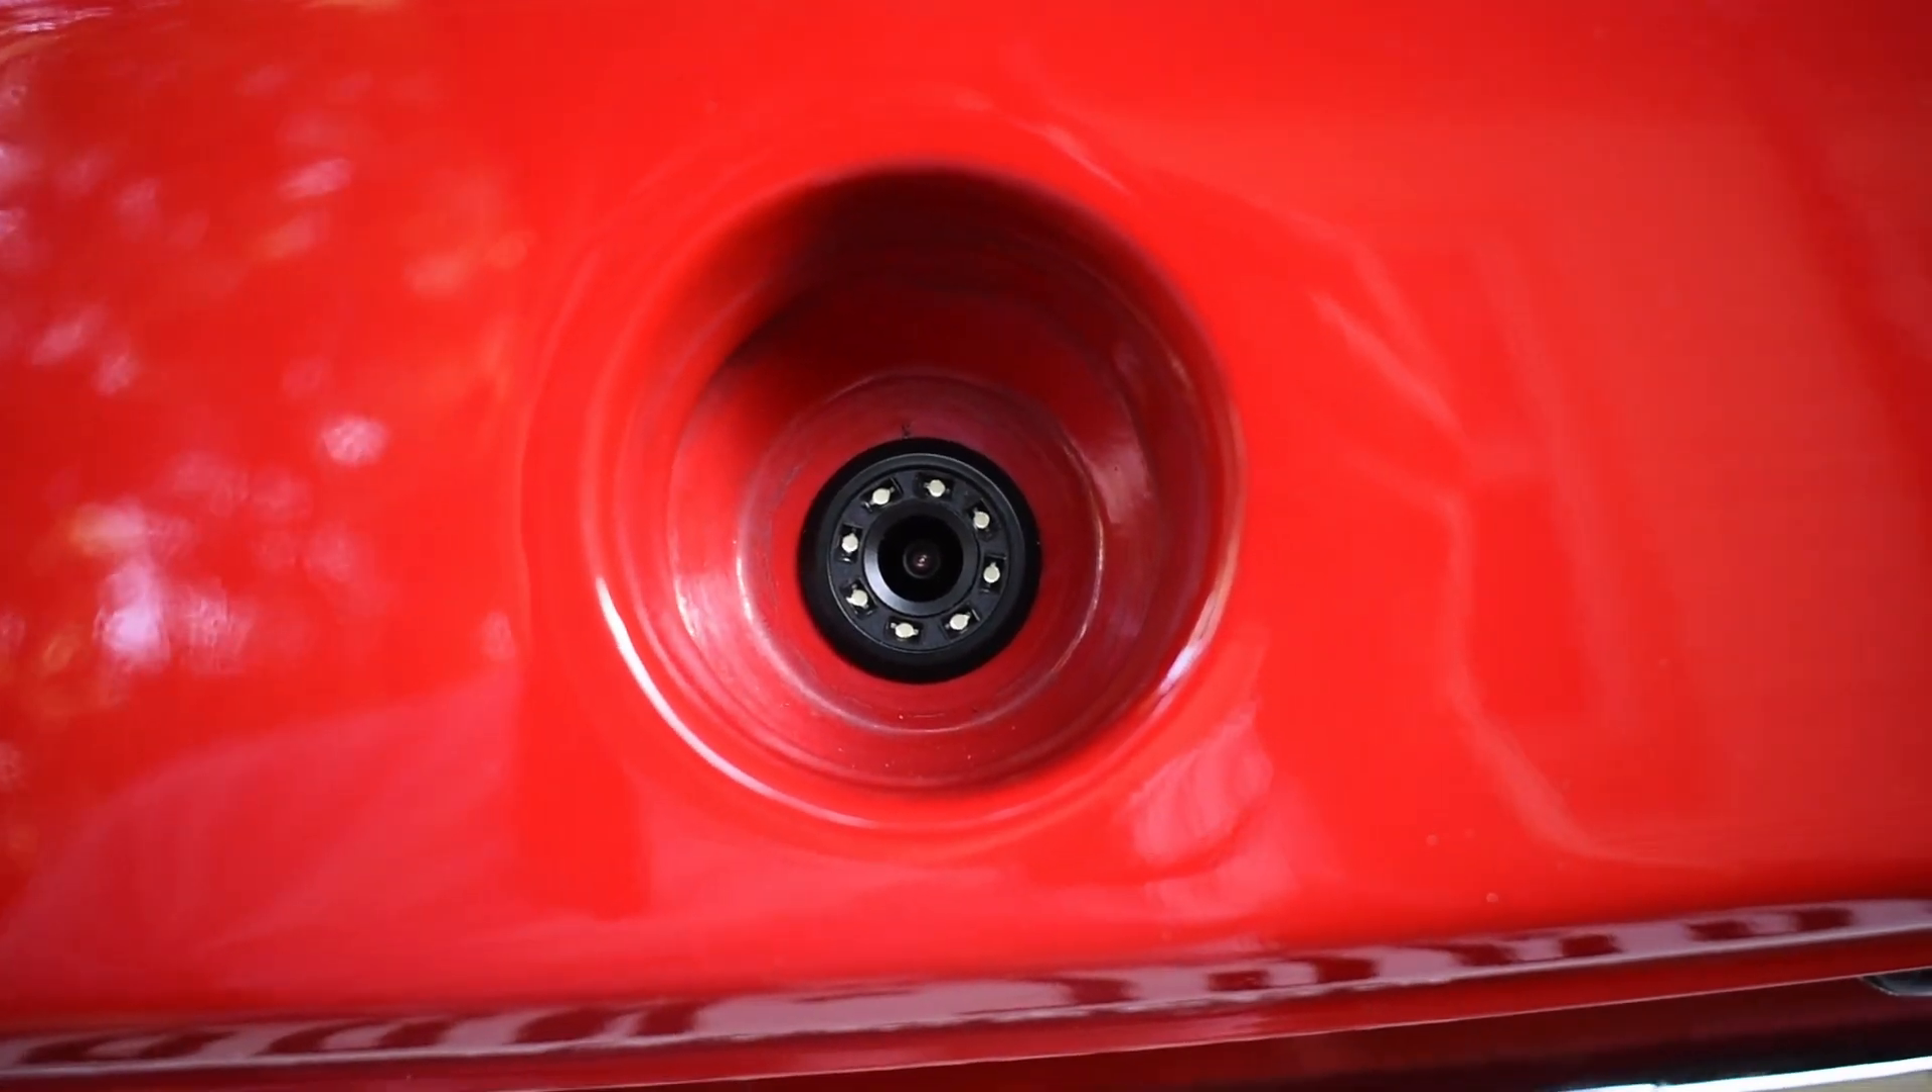I pretty much got the camera centered where it should be at, roughly.